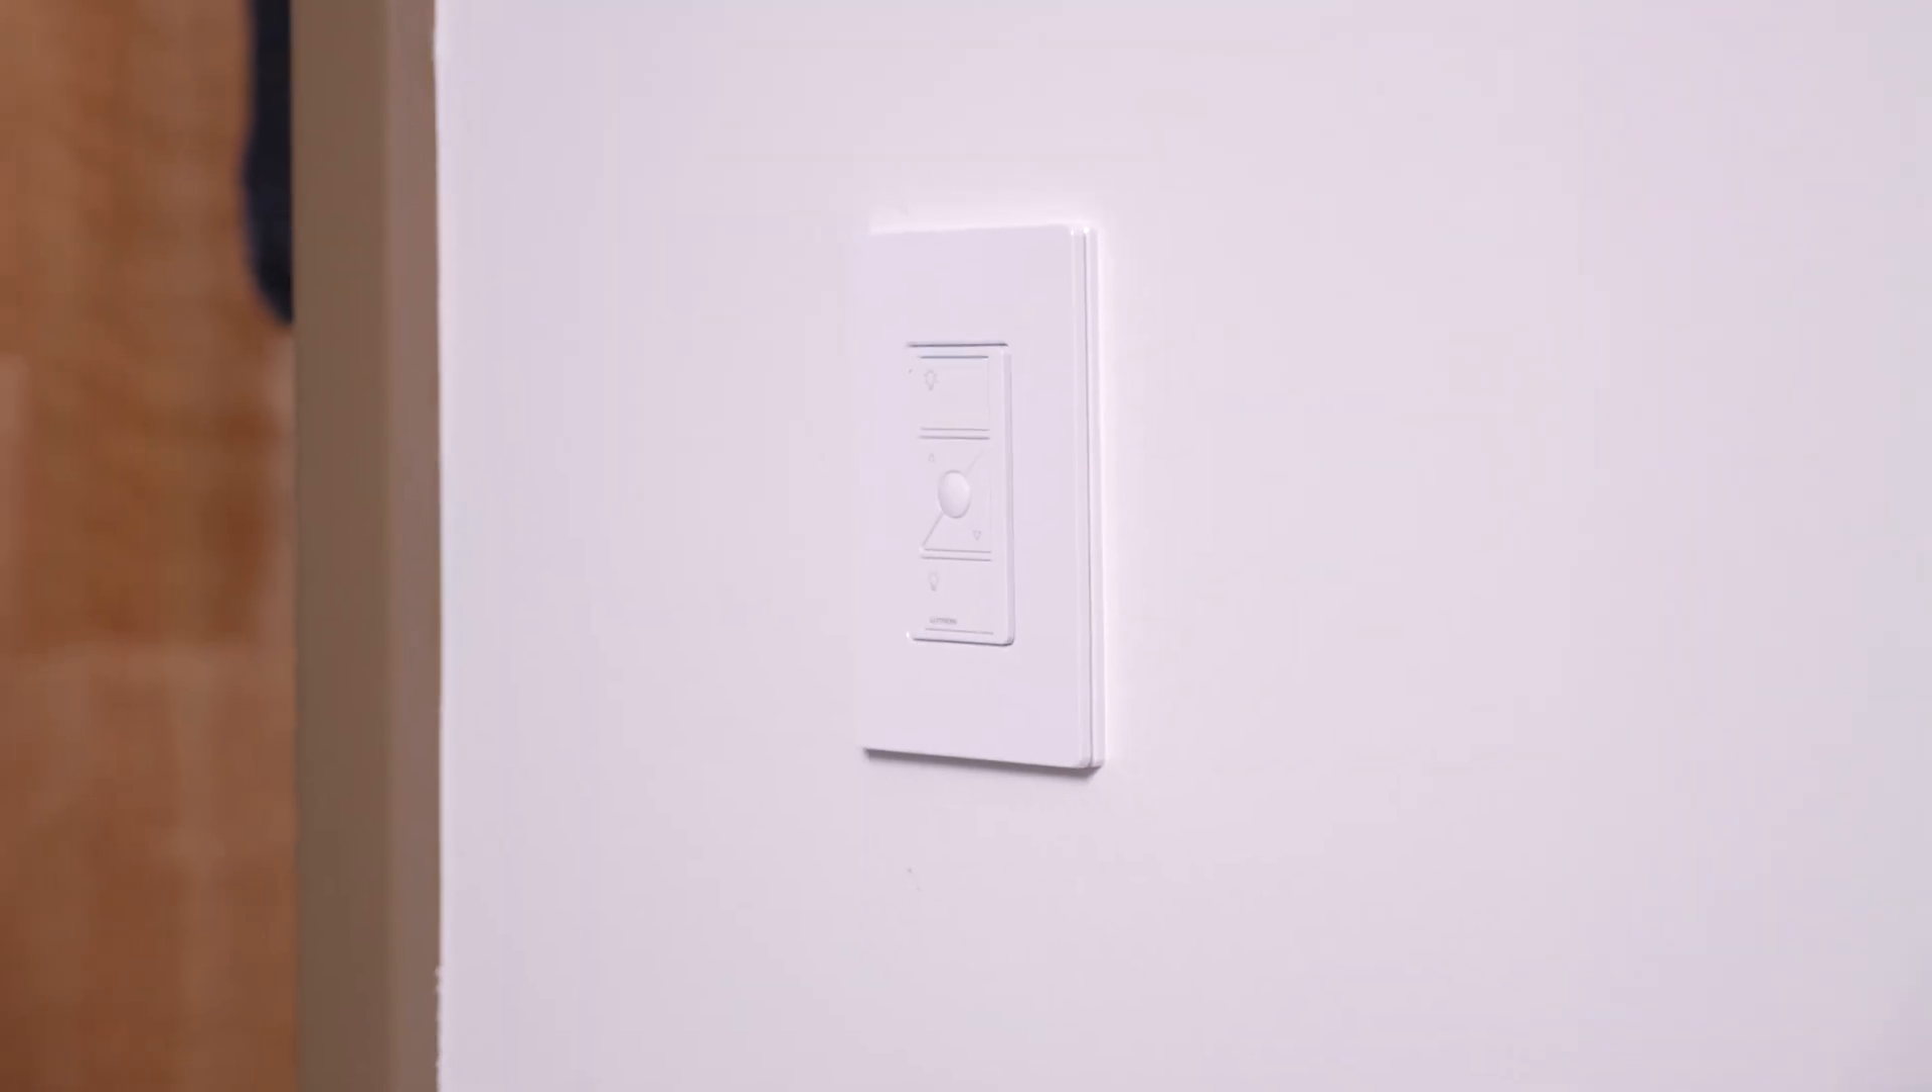Eric installed the Pico on the wall with a little wall box adapter. We've got a little plate on it. So it looks like it was just installed there.